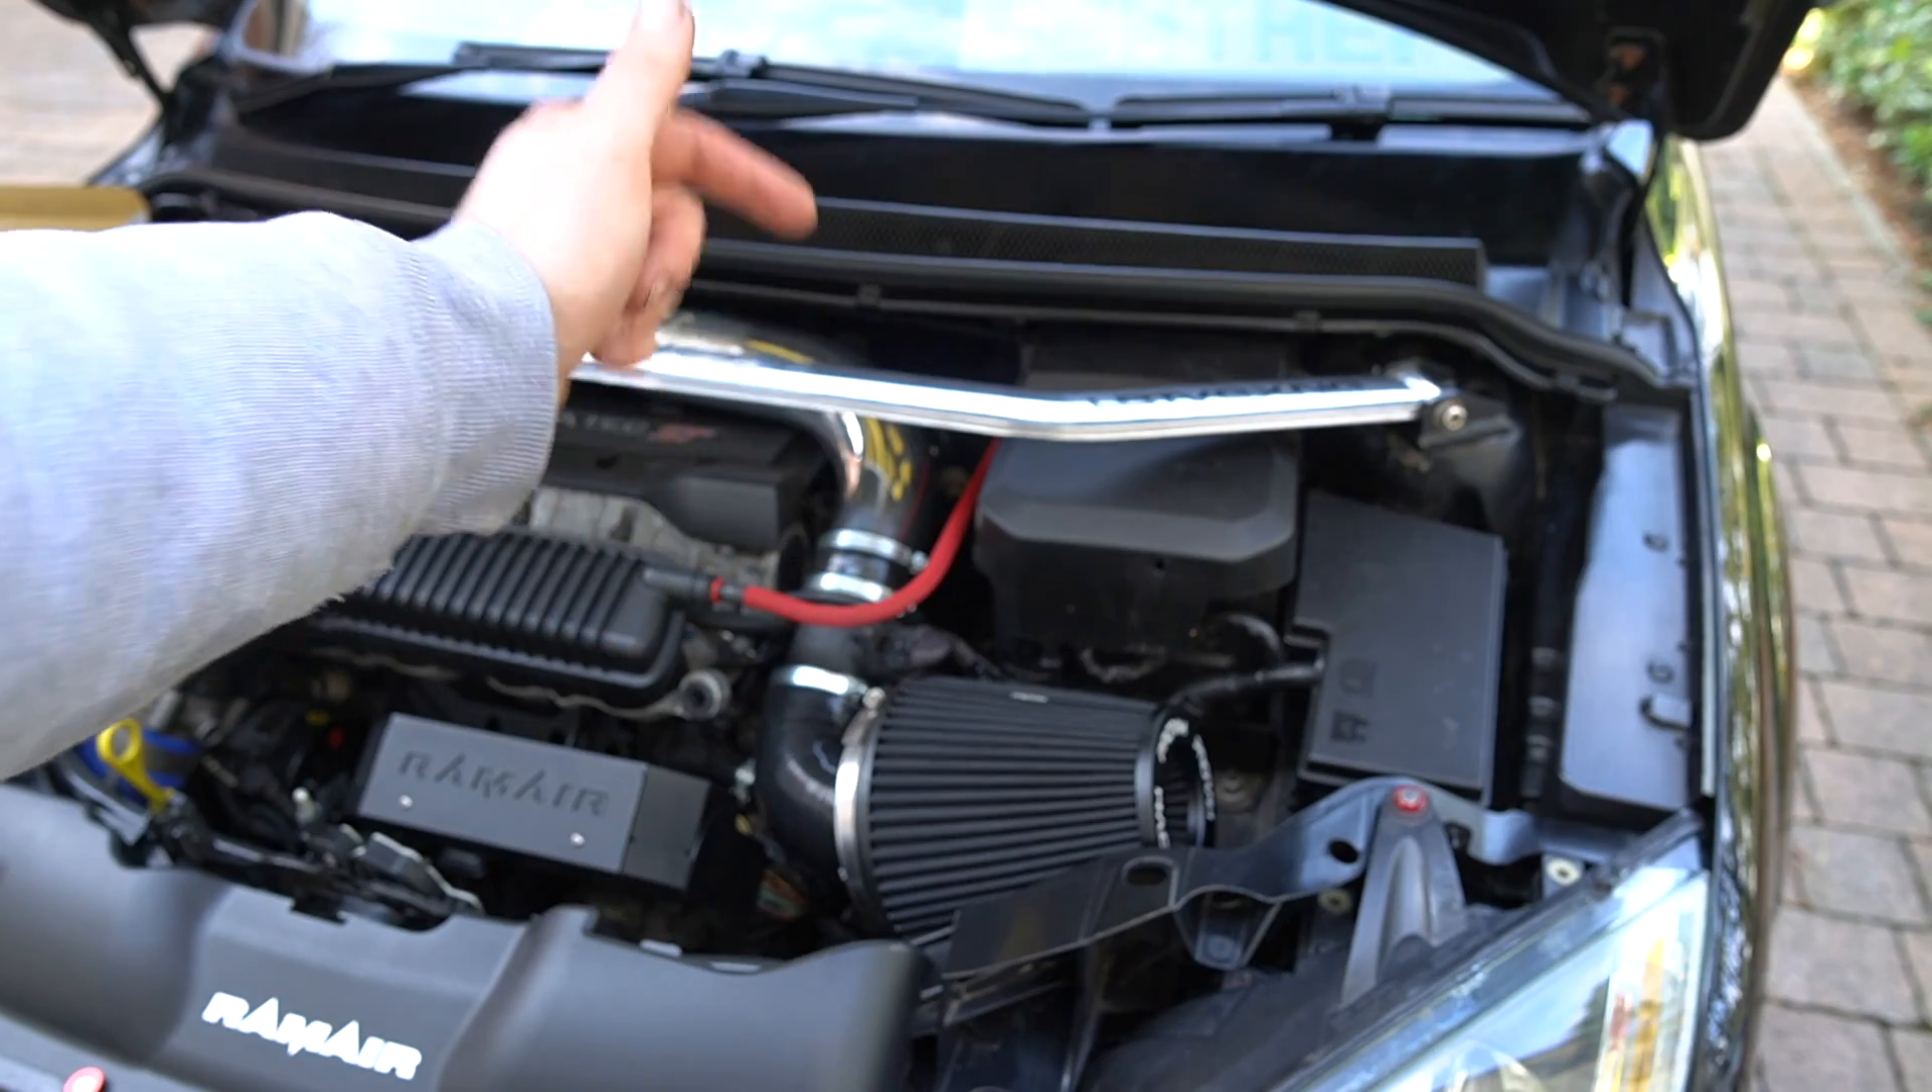So, that's the pro ram air fitted and installed.